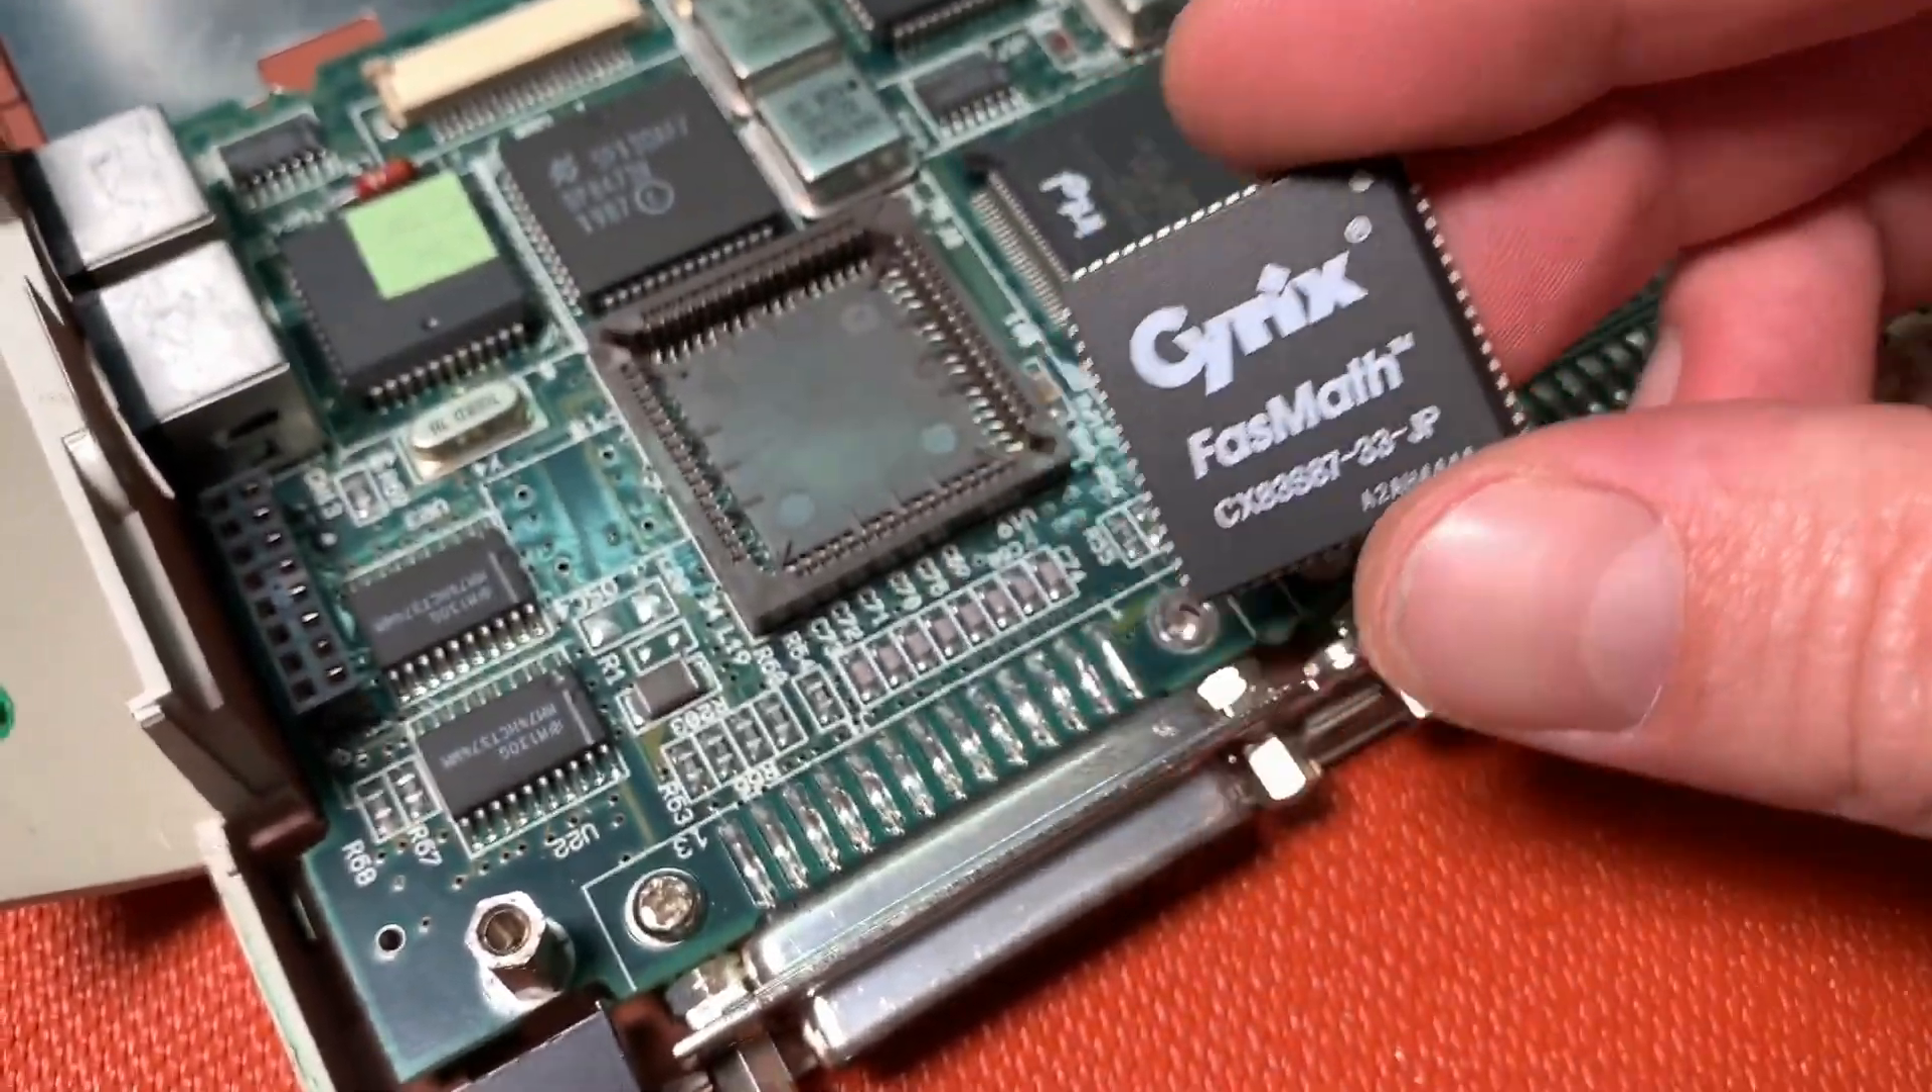There is also an empty socket on this mainboard for our floating point unit.